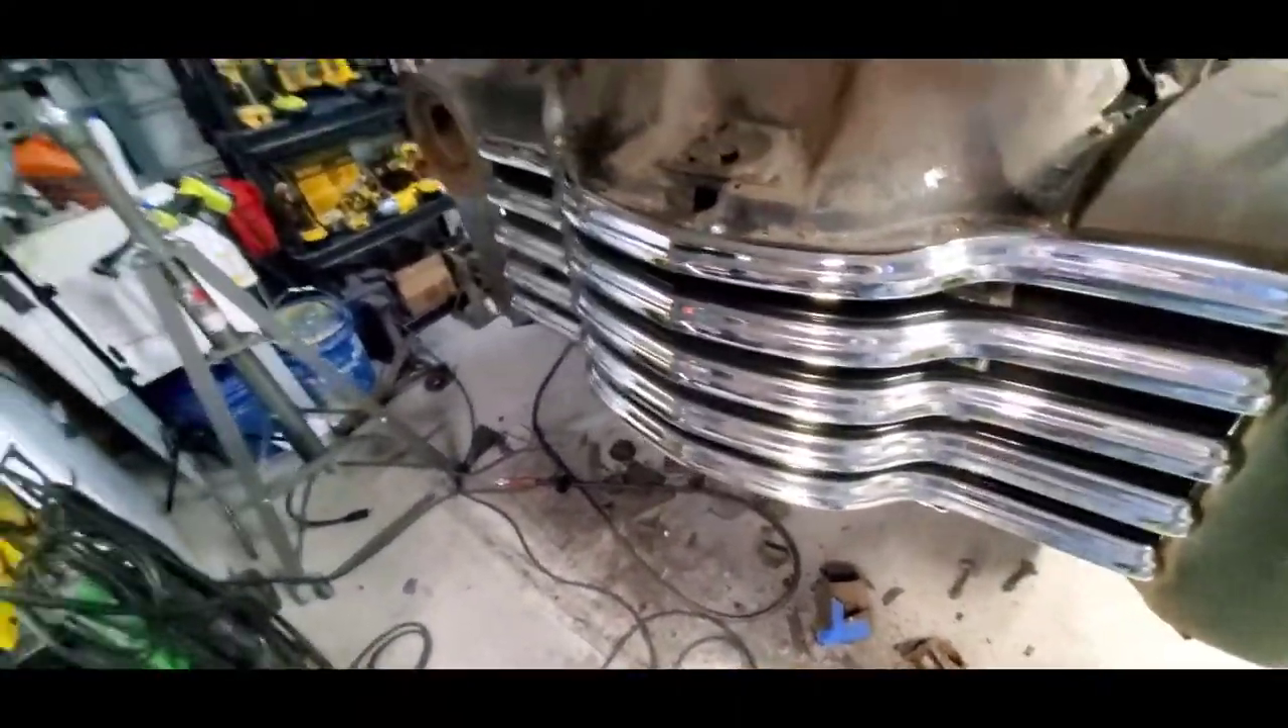I got the grill put in I'm happy with it.